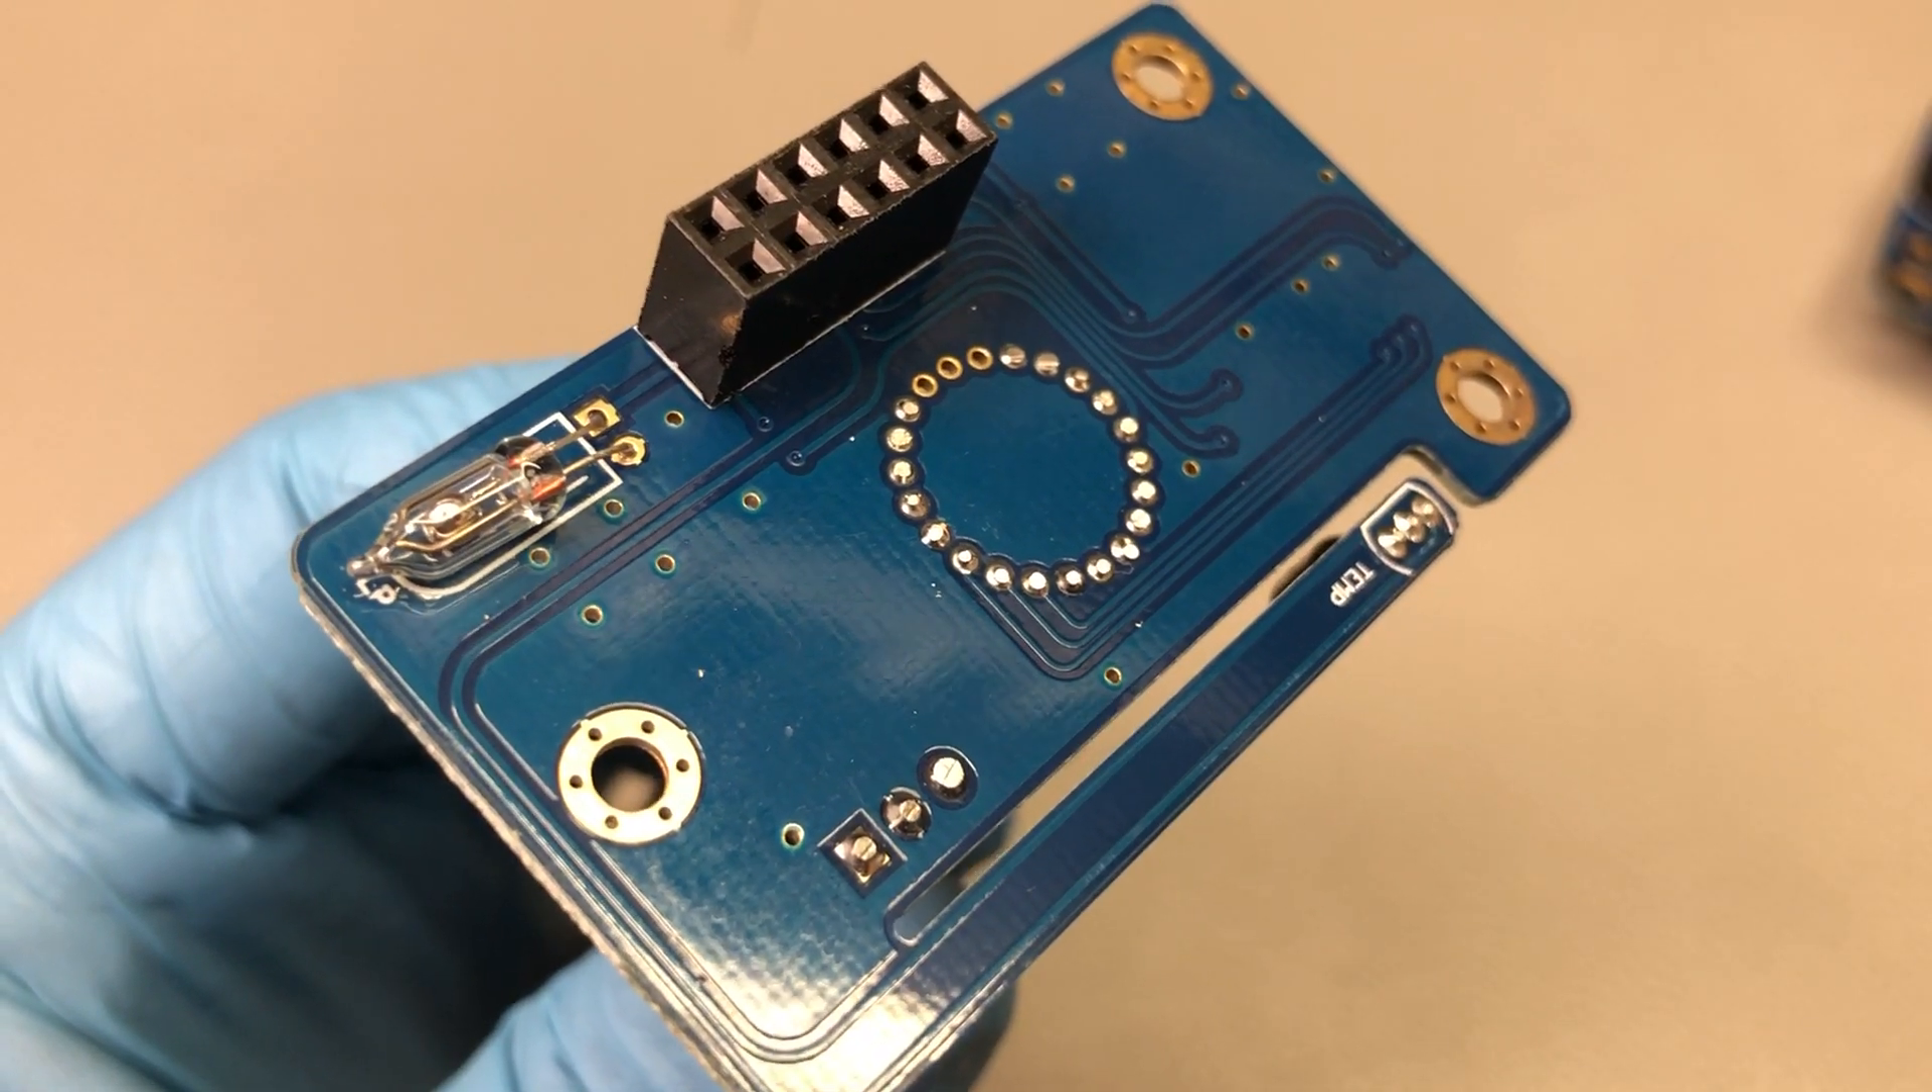This is how my soldering looks like after it's completely done and the leads have been shortened.